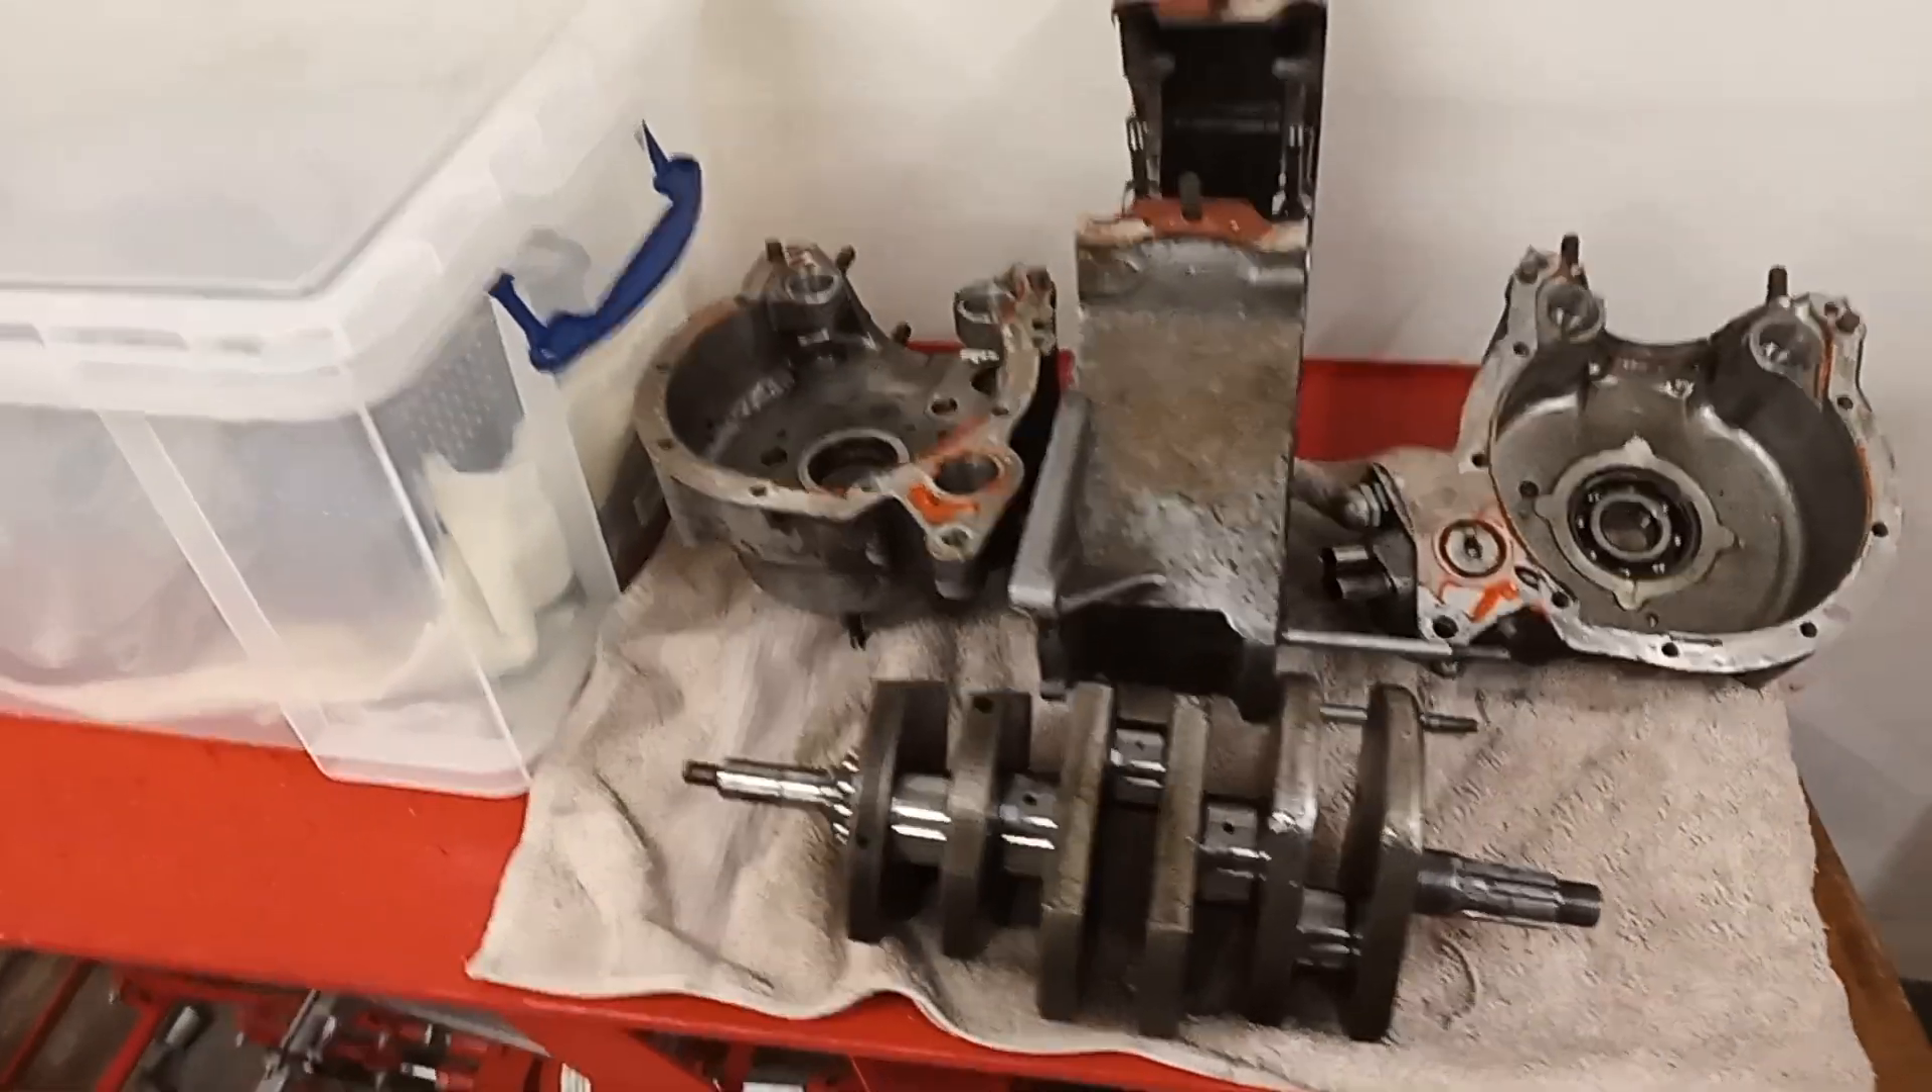Okay and these are the last bits the crank cases and the crankshaft so everything's taken apart now ready for inspection.